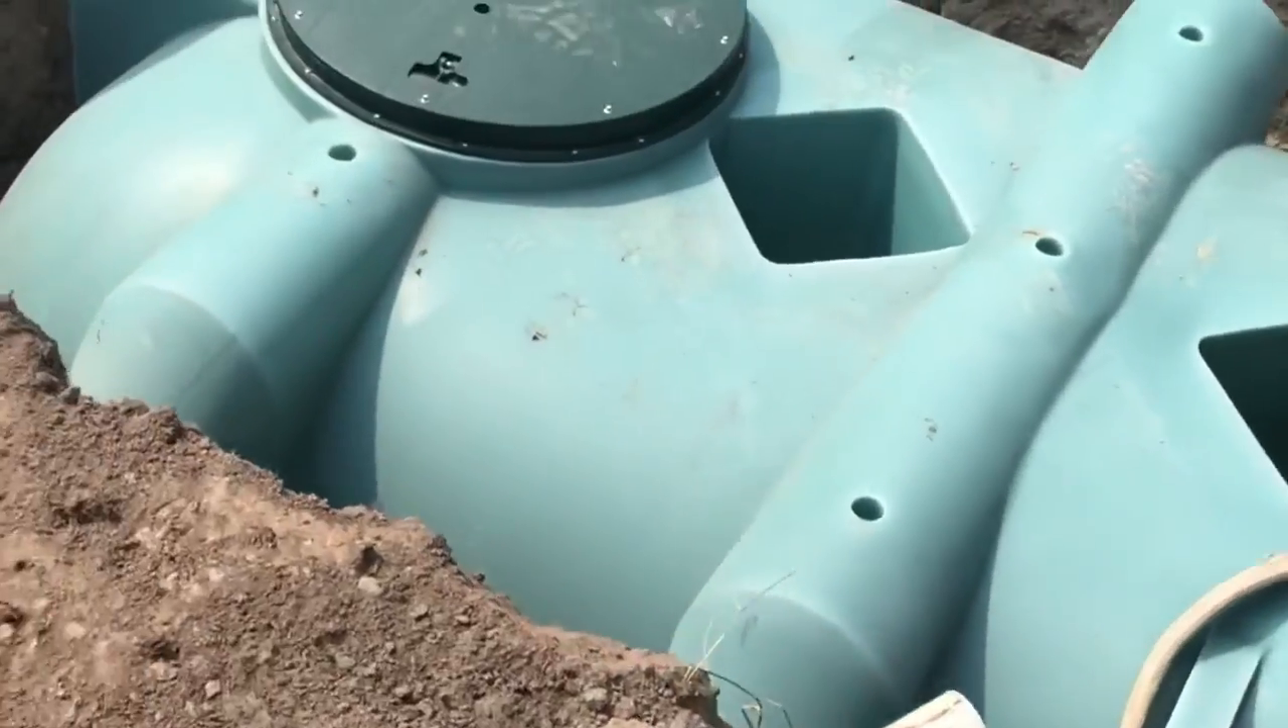So here's our excavation for the septic tank which we're going to install right now. Okay so what we did now is just drop in the septic tank into our excavation pit.